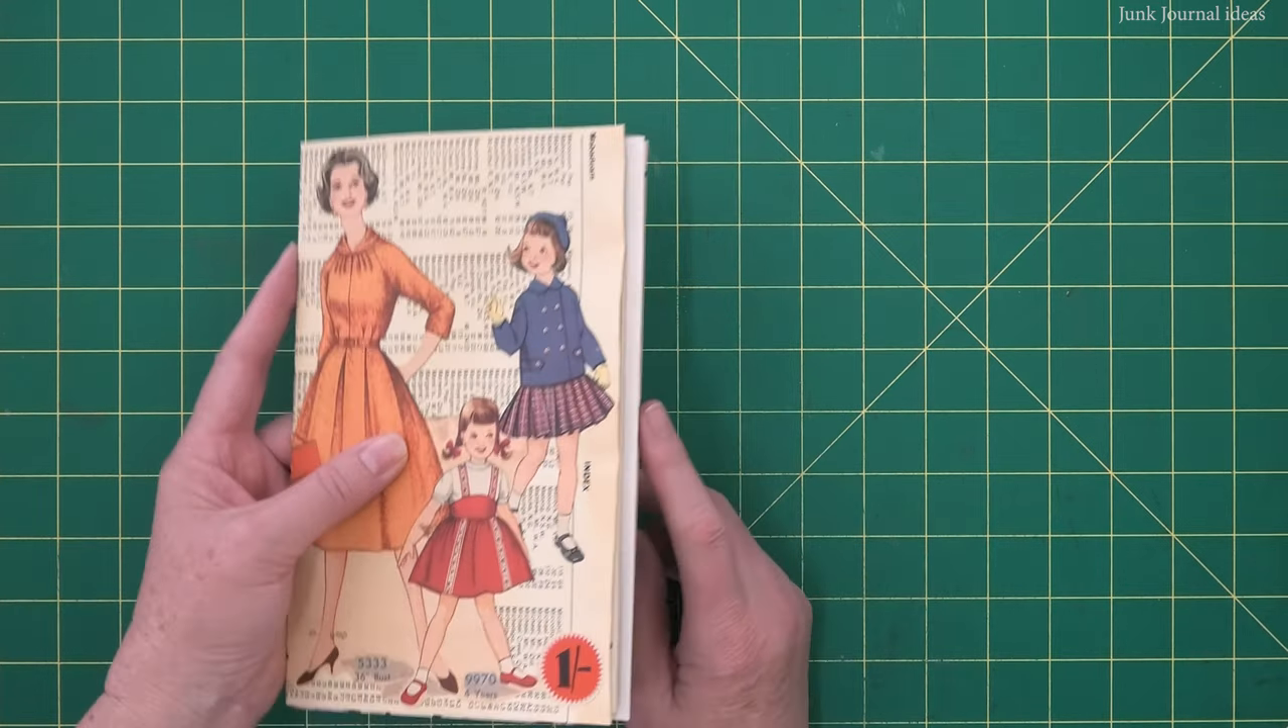The page there that you see this white one it's protruding out past the cover.